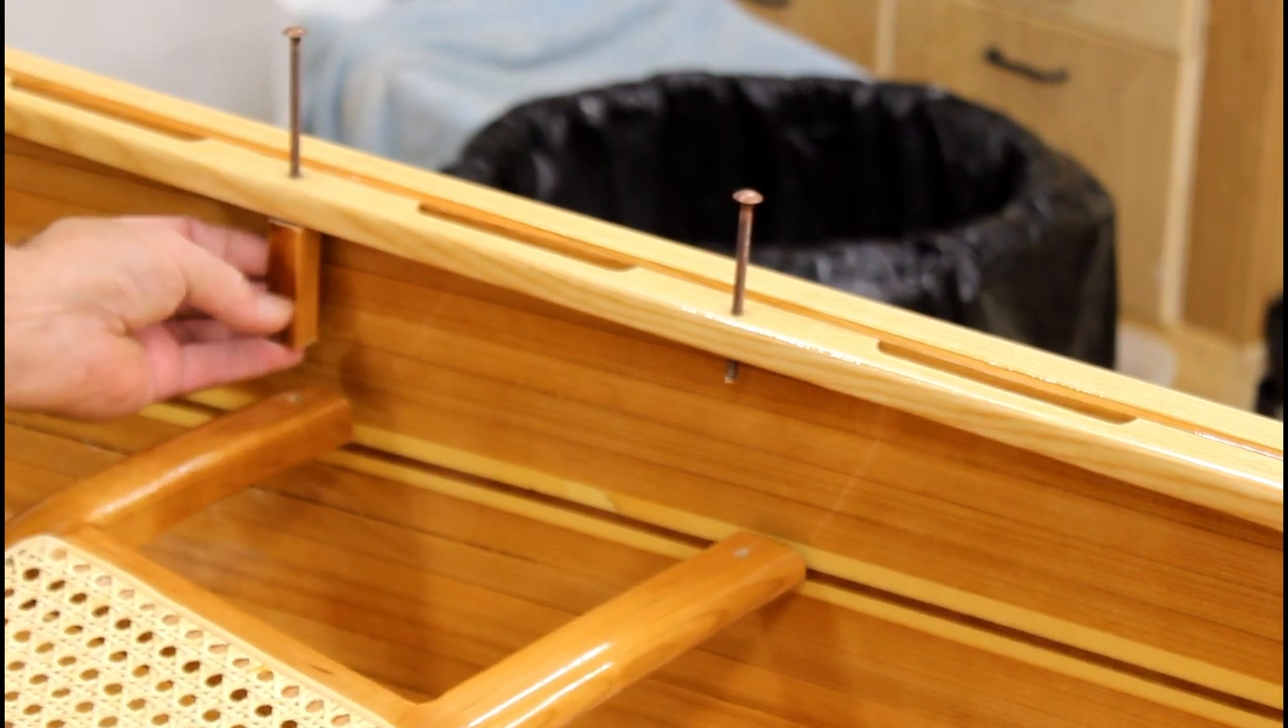And just put the bolts in, but I haven't pushed them all the way down.